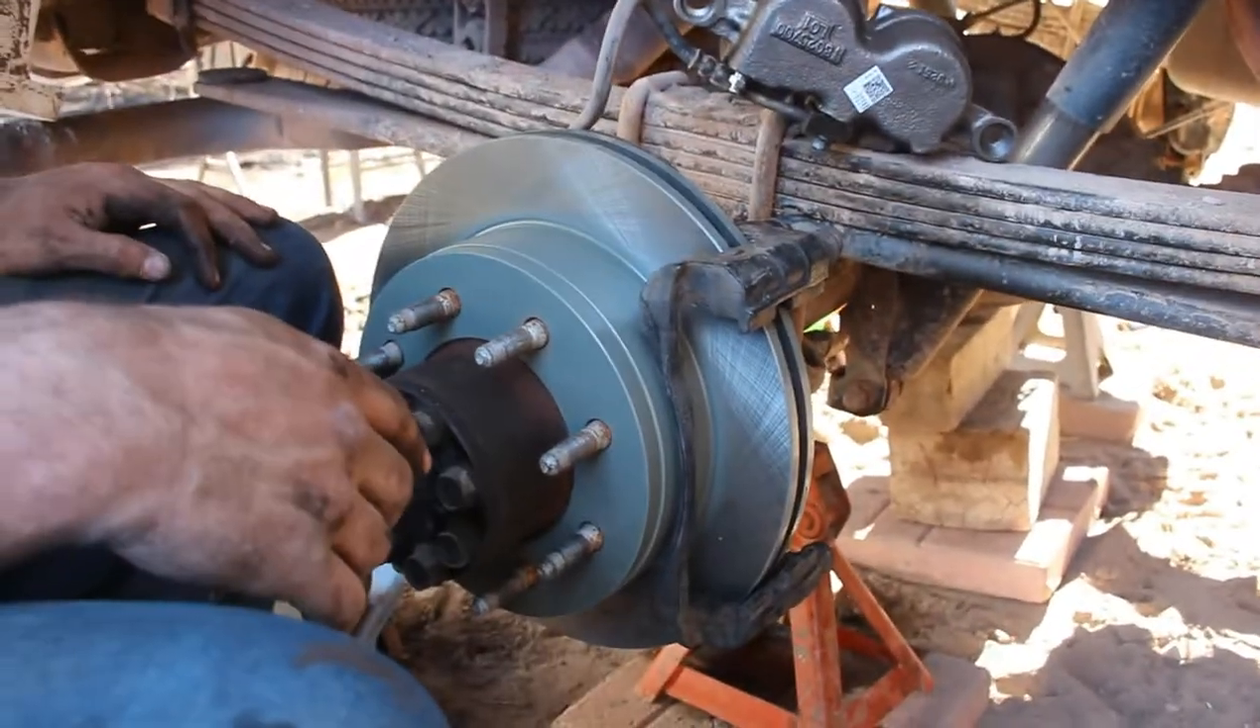But our new caliper is about ready to go on there with our new rotor we got new pads coming too.